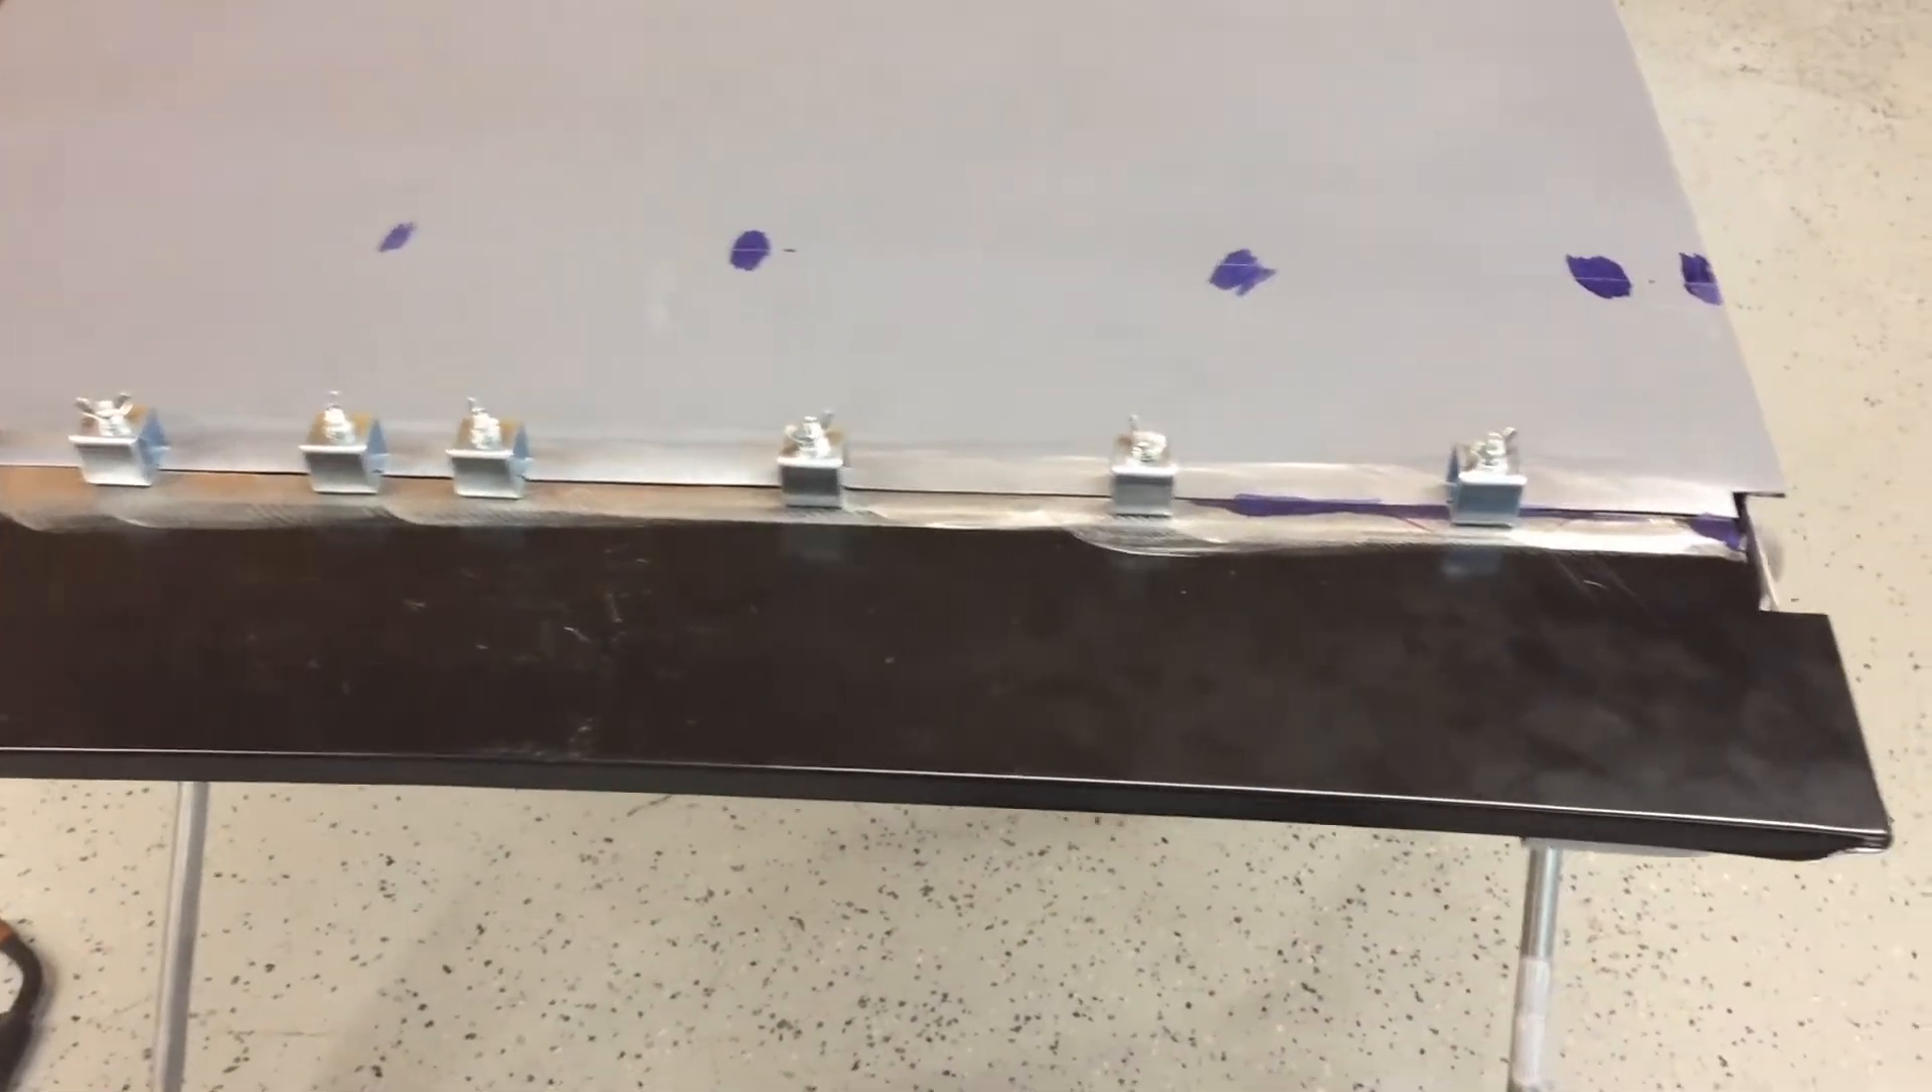I've got a bunch of these pinch clamps holding the bottom patch panel to the bottom of the door.